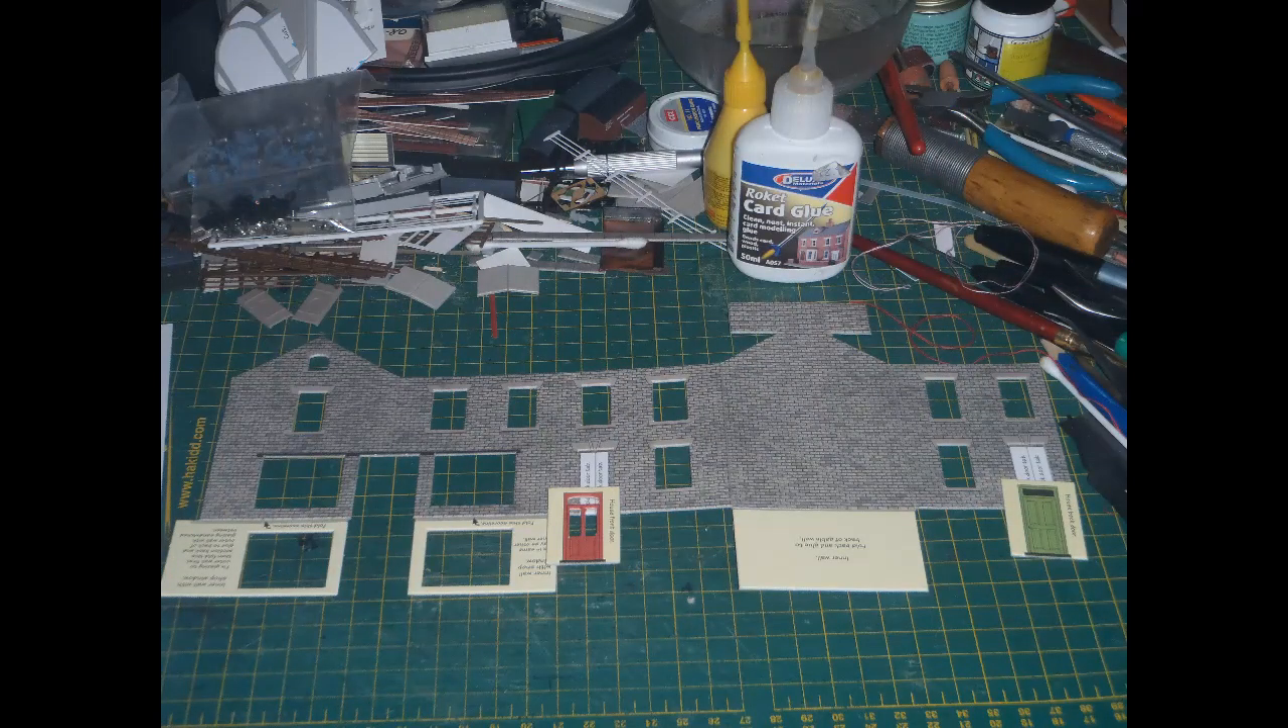Here all of the window inserts for the main walls have been taken out.